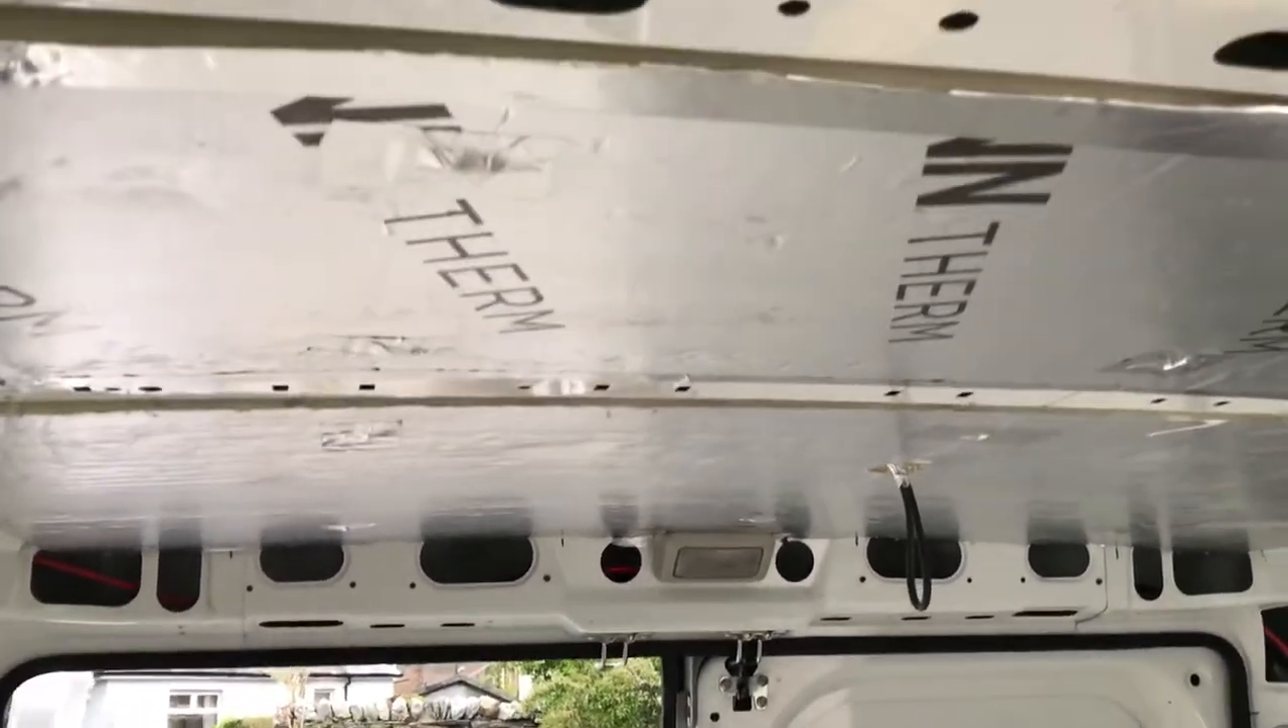That's two boards fitted between these two ribs.